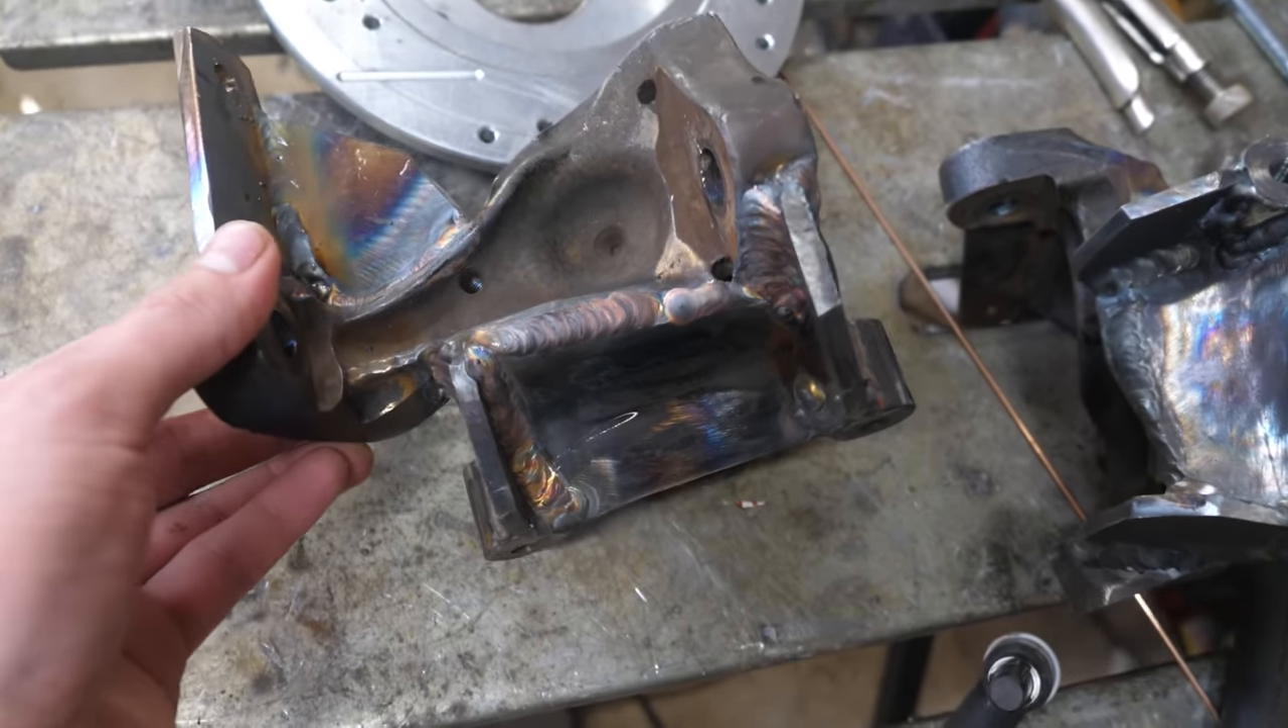So I got the spindles welded, and check that out.